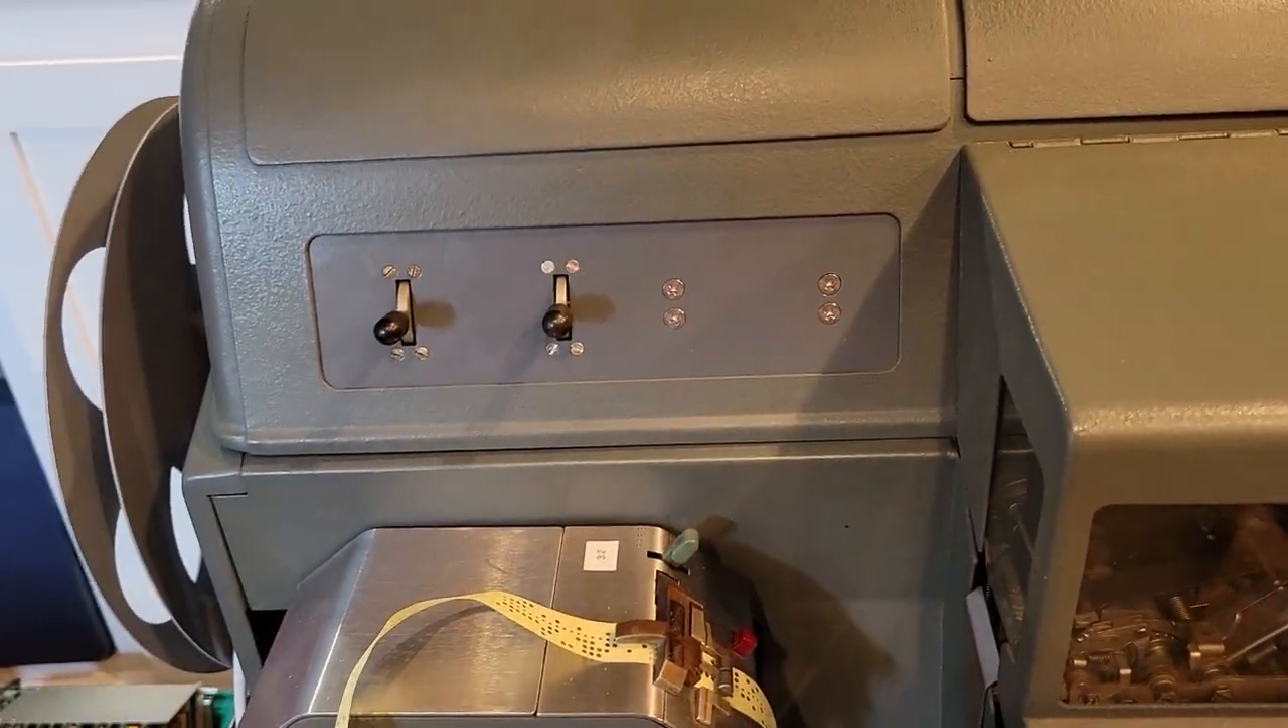Well, folks, there it is, the new control panel, all ready to go, all installed.